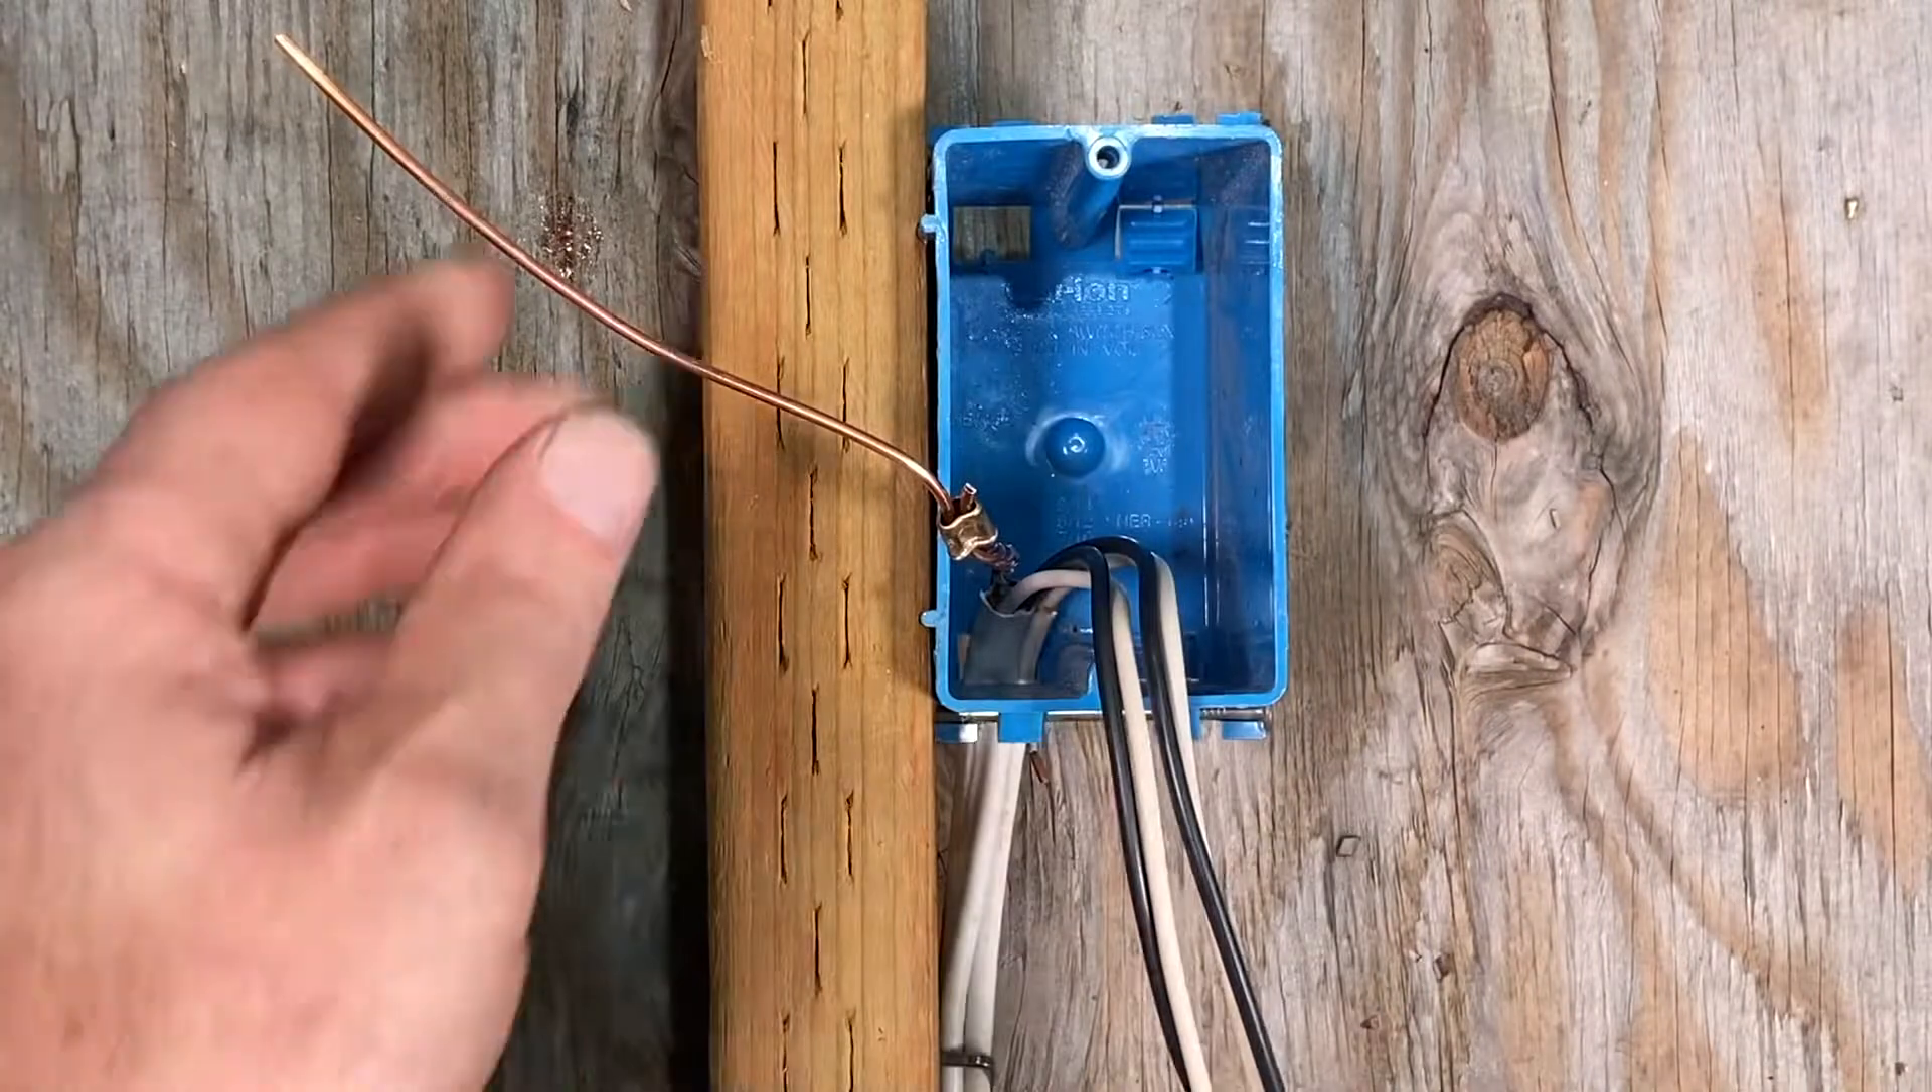Now I got one wire left right here to connect to my ground.